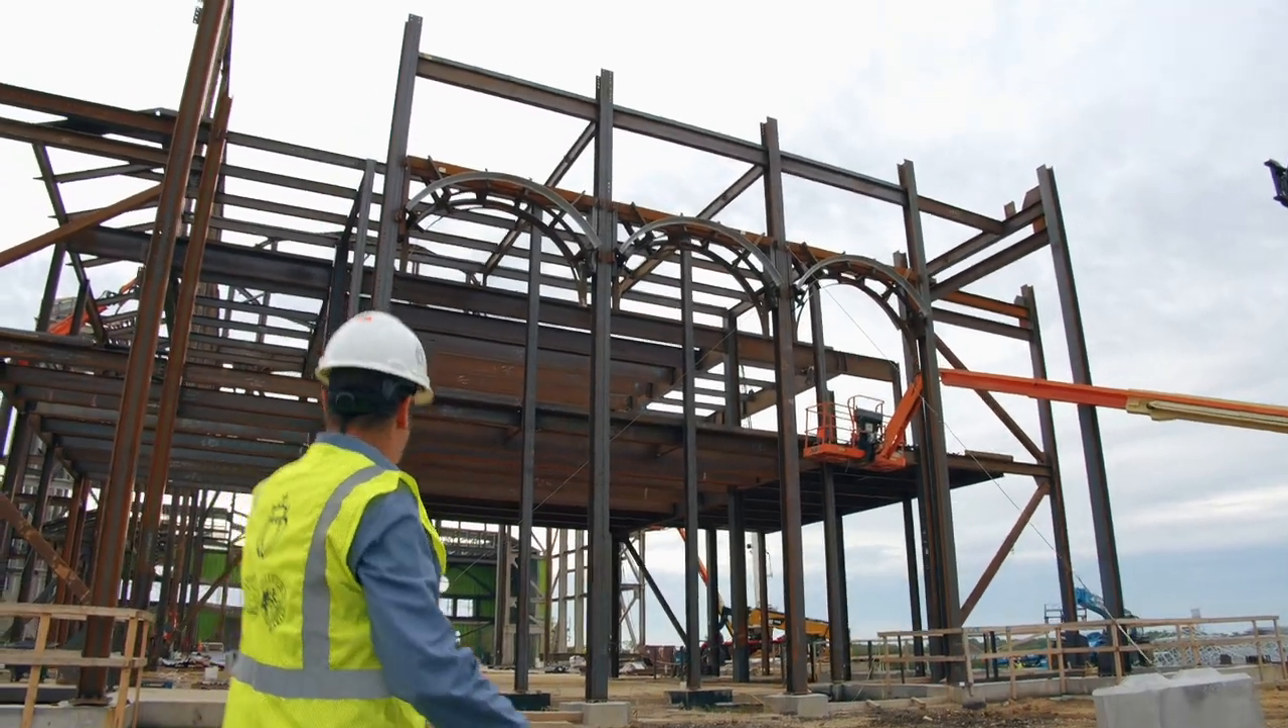As you can see they have the structural steel for the arches installed.